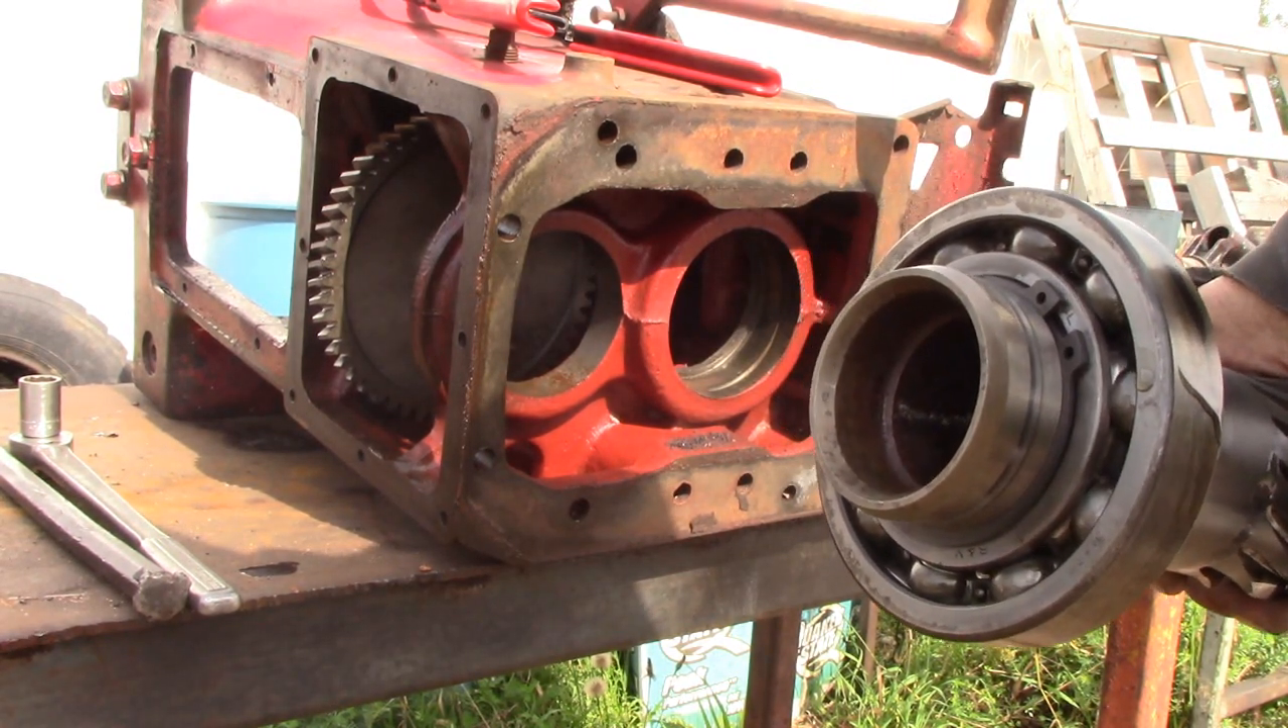We have our bearing on our shaft now, so we're ready to start putting things back together.